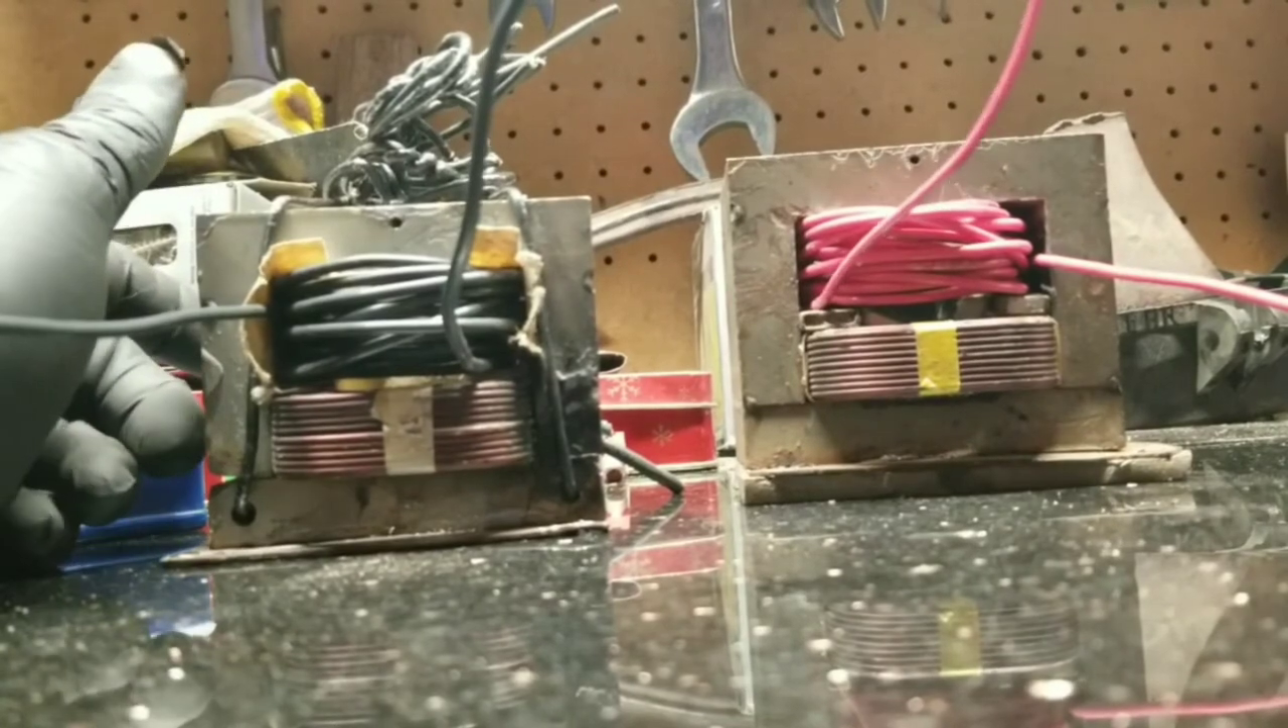All right, we've got the windings in, the coils in.